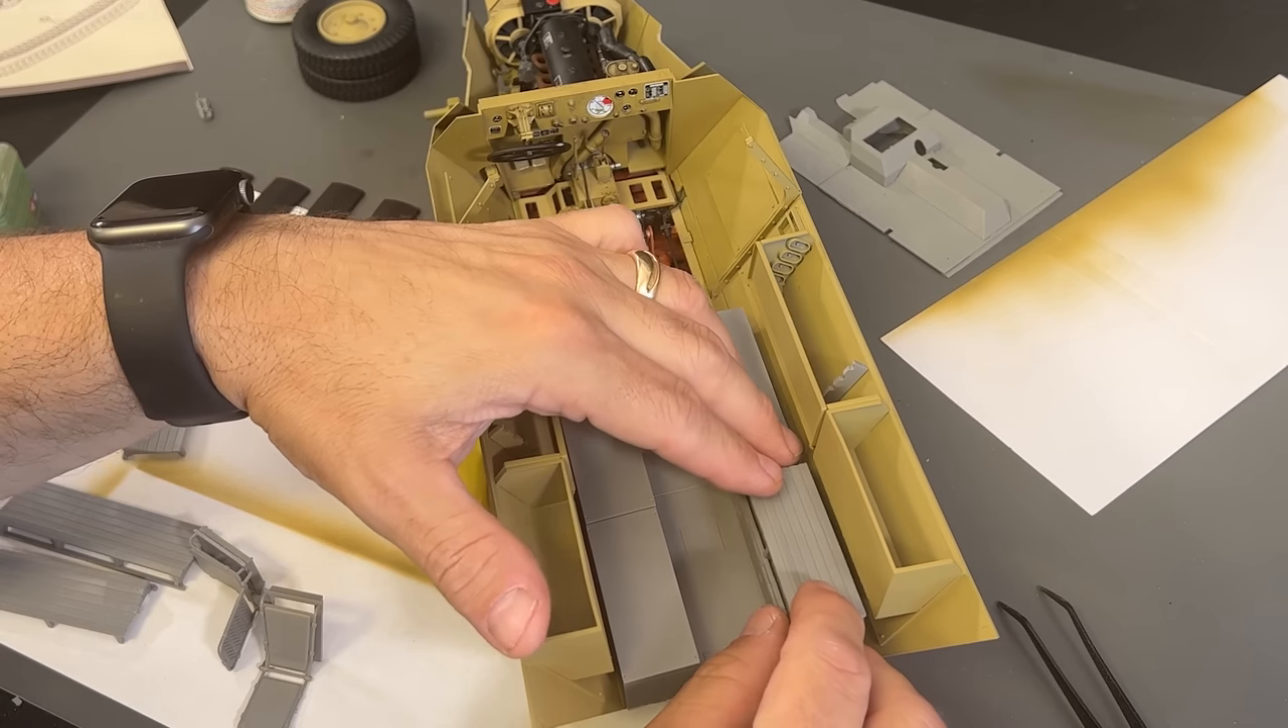I did create all of the wooden benches here, too, that I am not going to attach right now because I want to paint those separately.